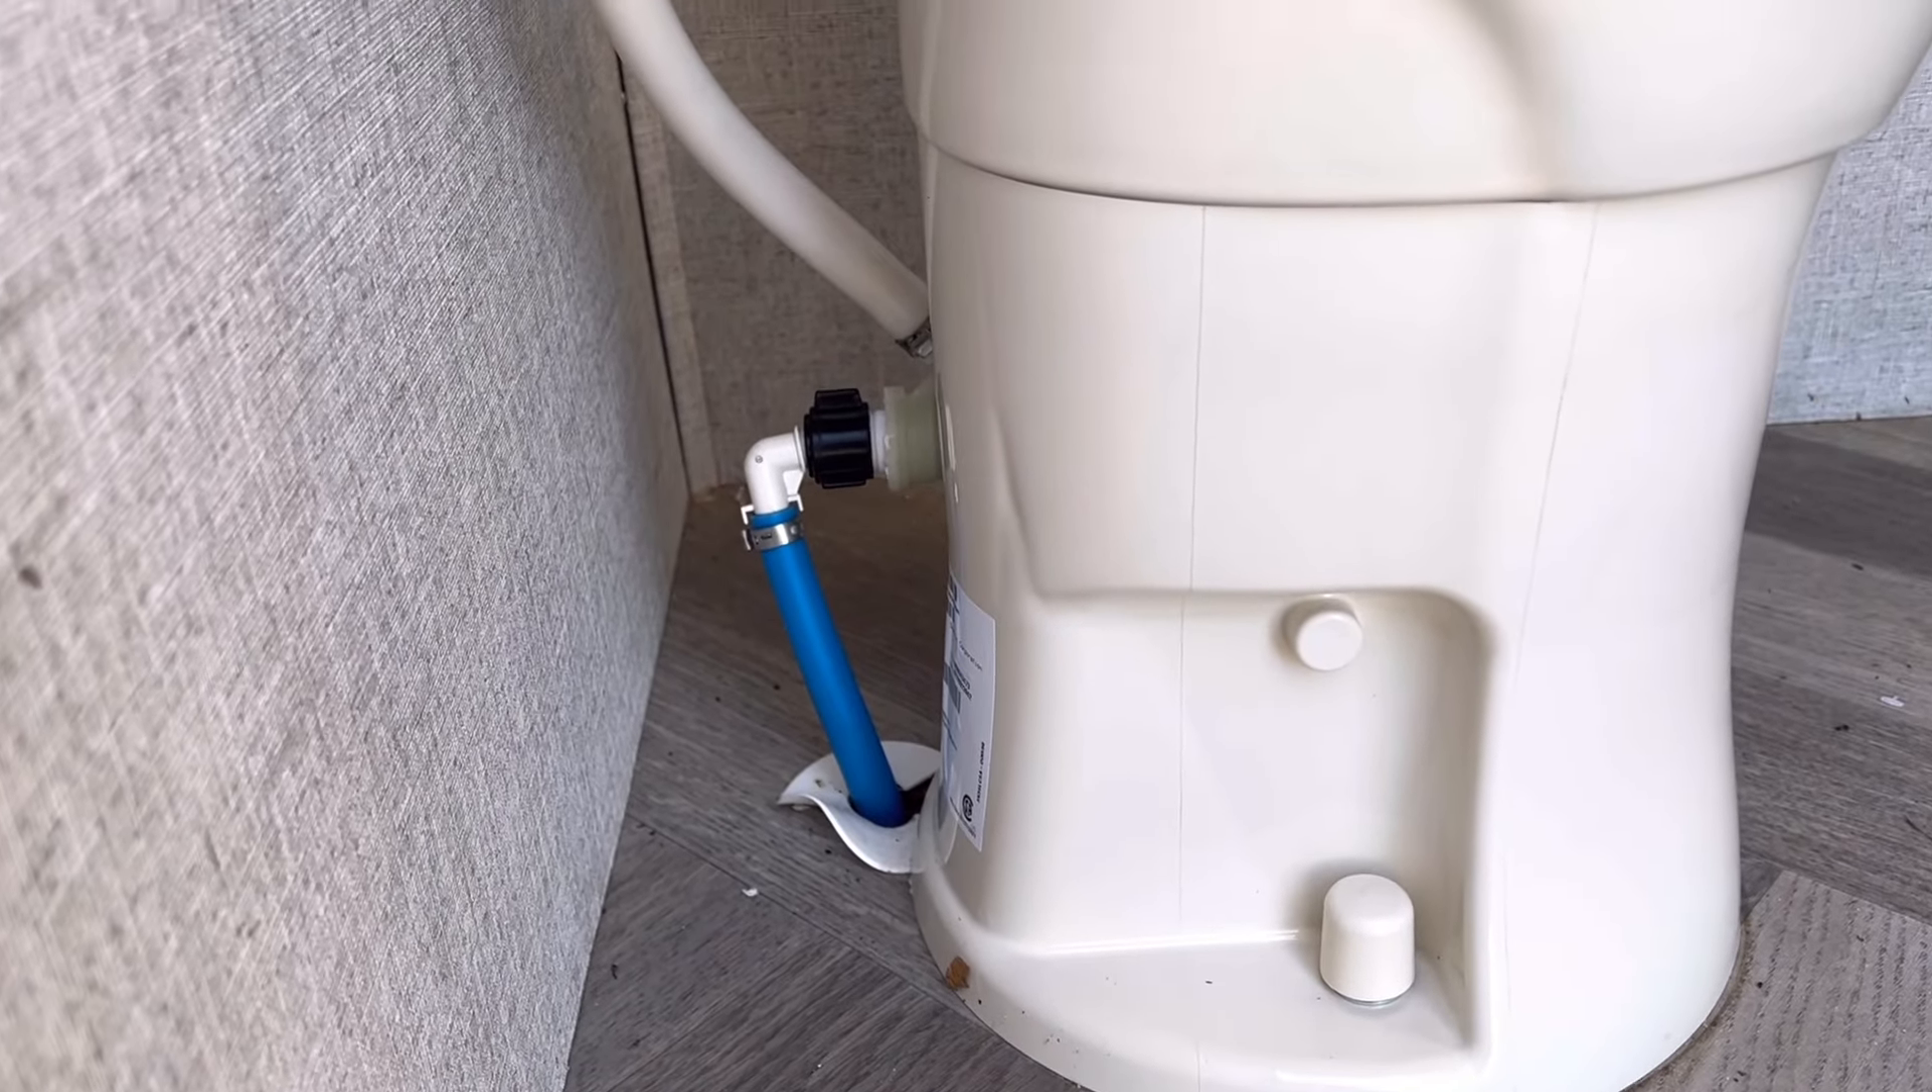As you can see the toilet is really too close to the piping.